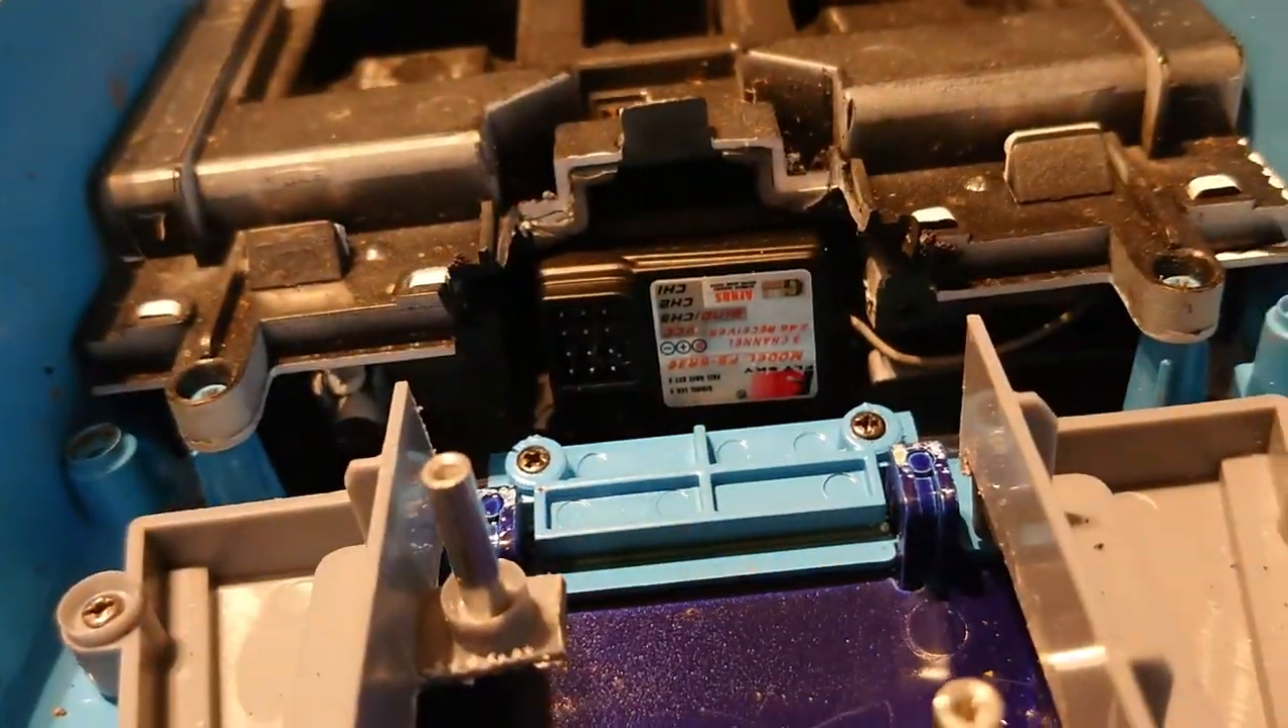Um we've got the receiver mounted up there I just need to plug that in and then it'll be ready to run.